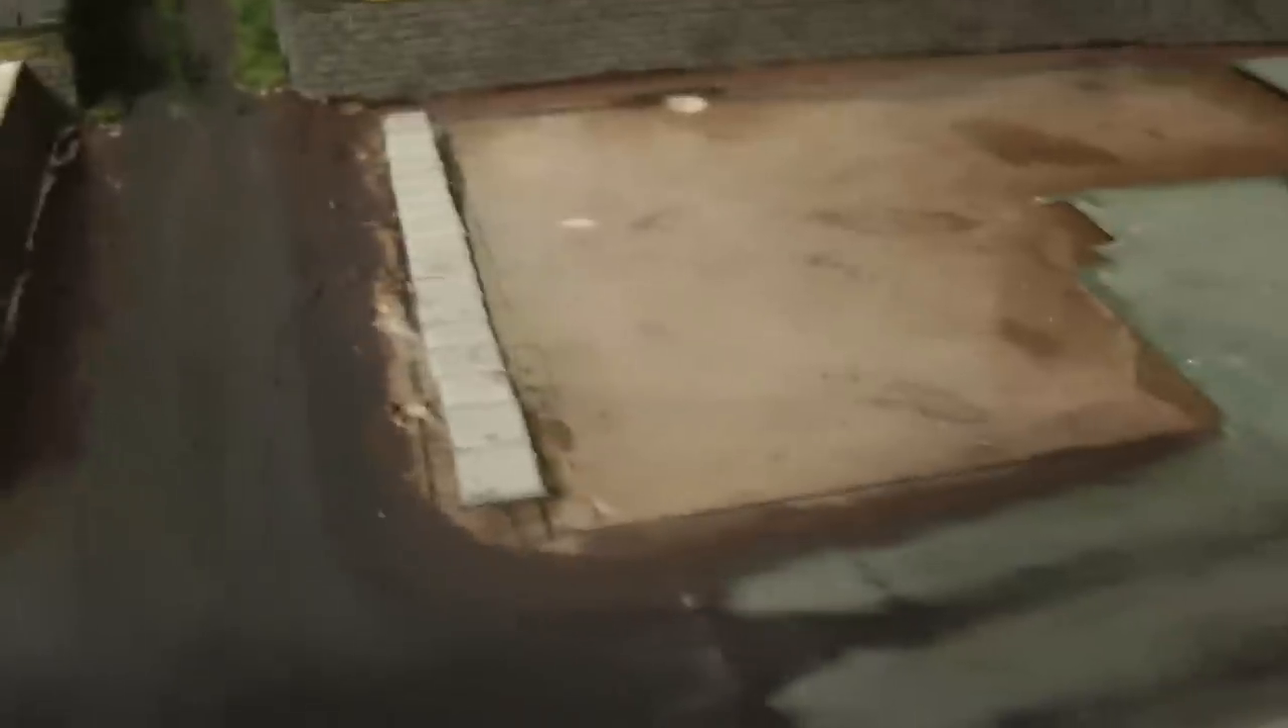And I've put in a few slabs along there, so that's the Metcalf slabs.